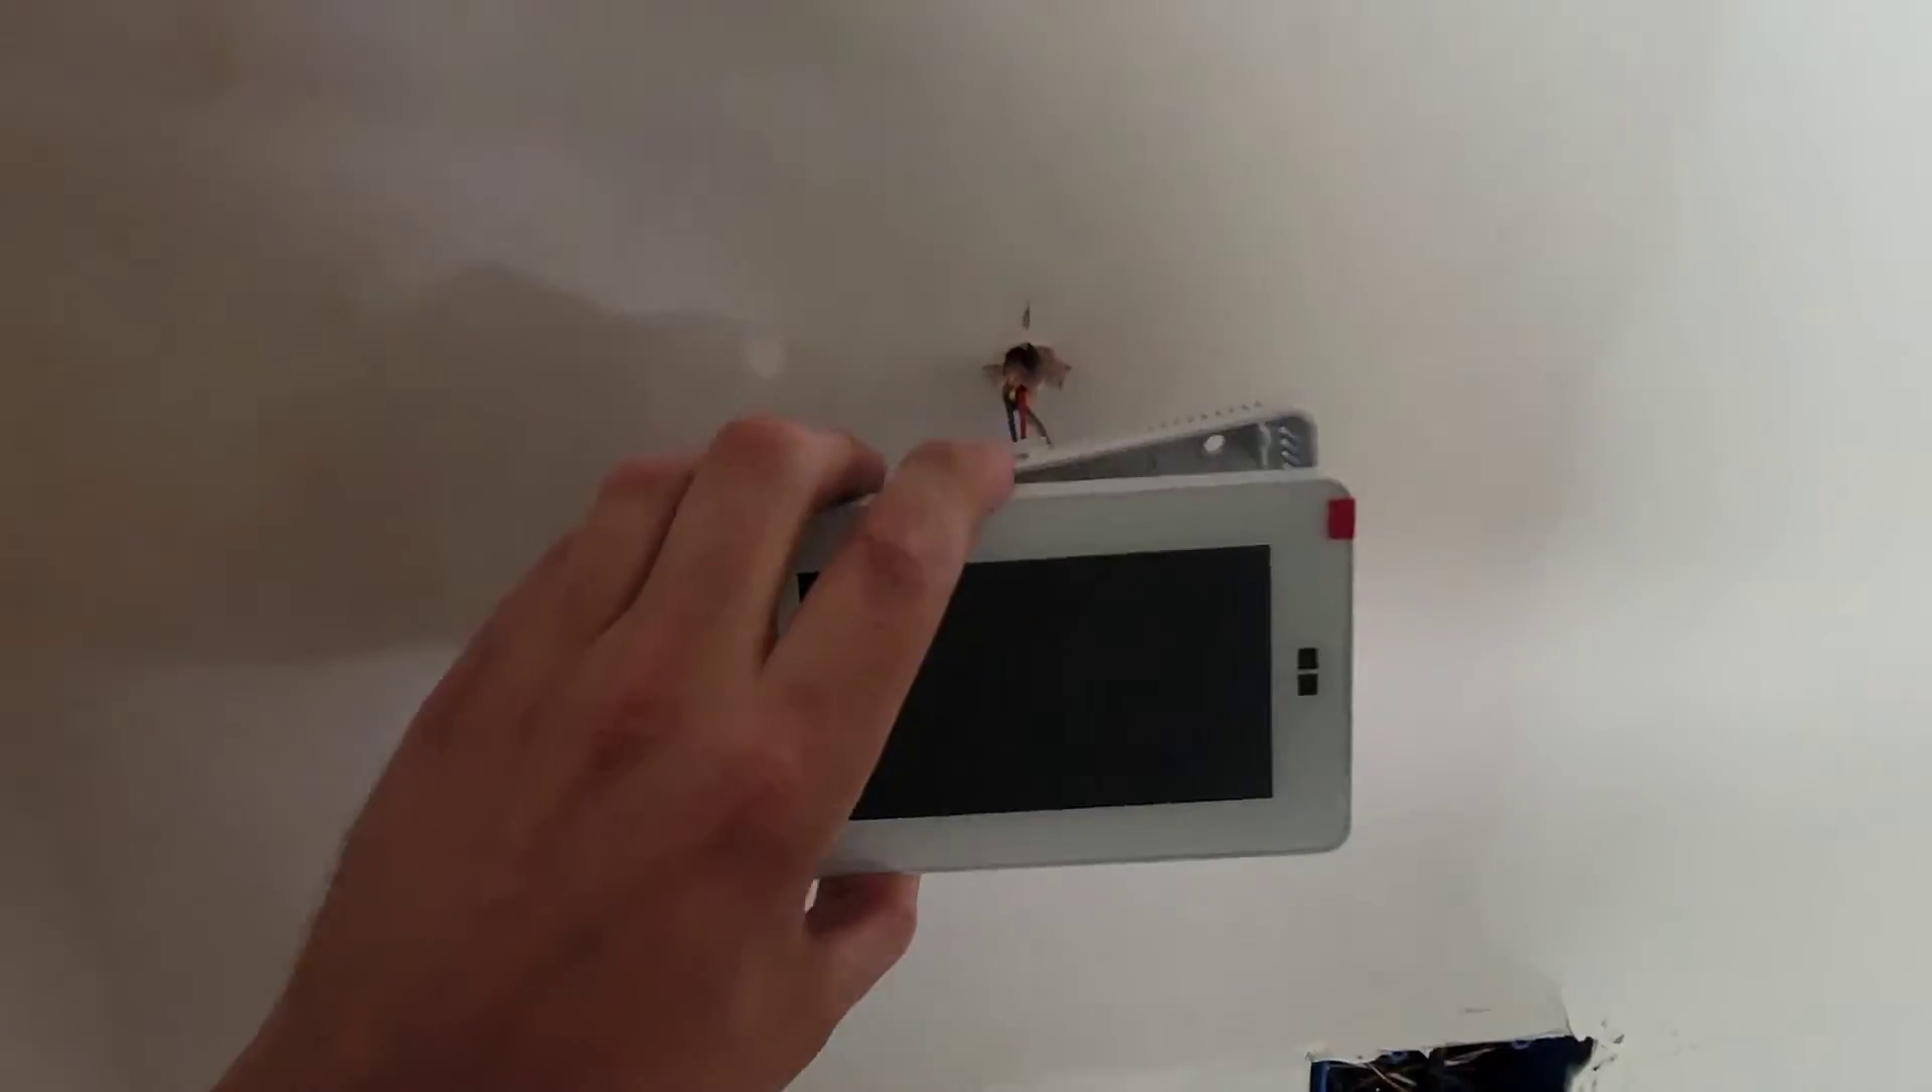Thermostat's not yet mounted on the wall because, of course, we got to finish some painting before we mount it.